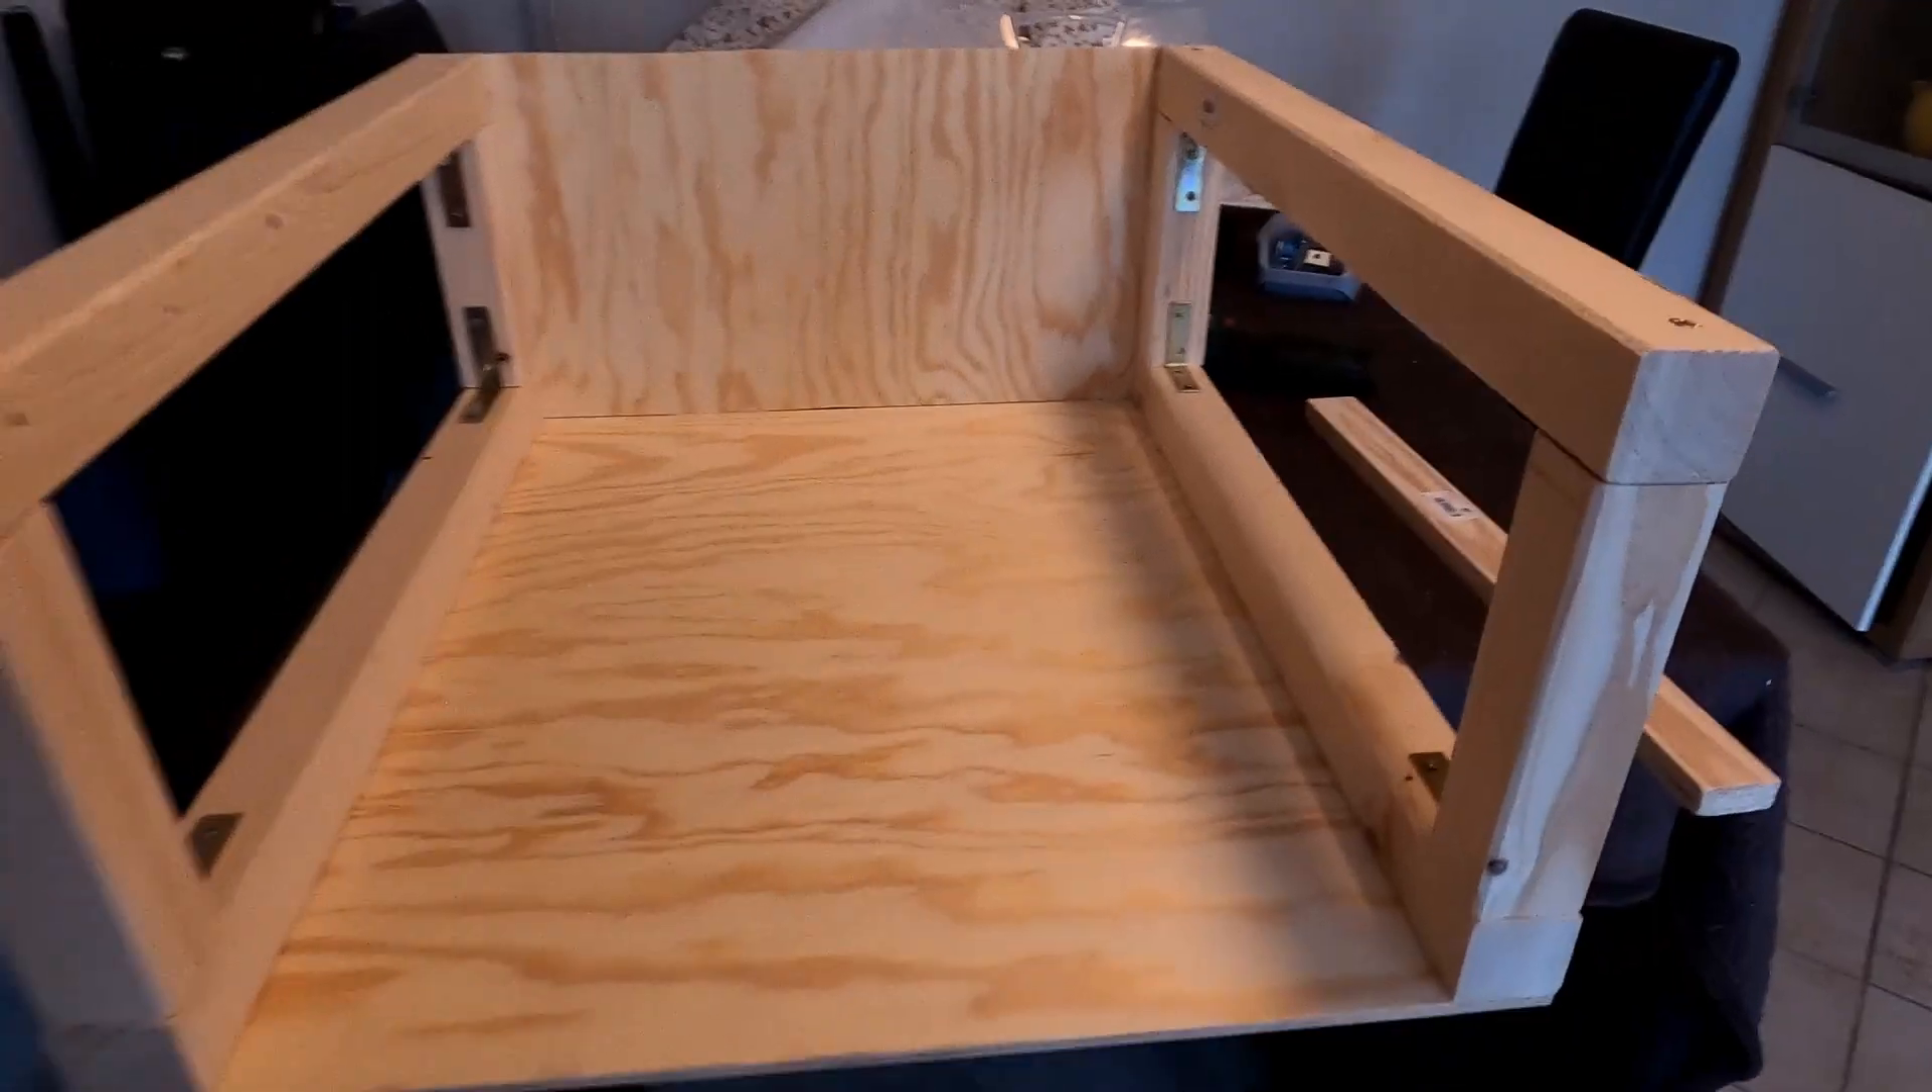Die bodenplatte und rückwand ist daran und damit ist das ganze dann eigentlich auch fast schon fertig.